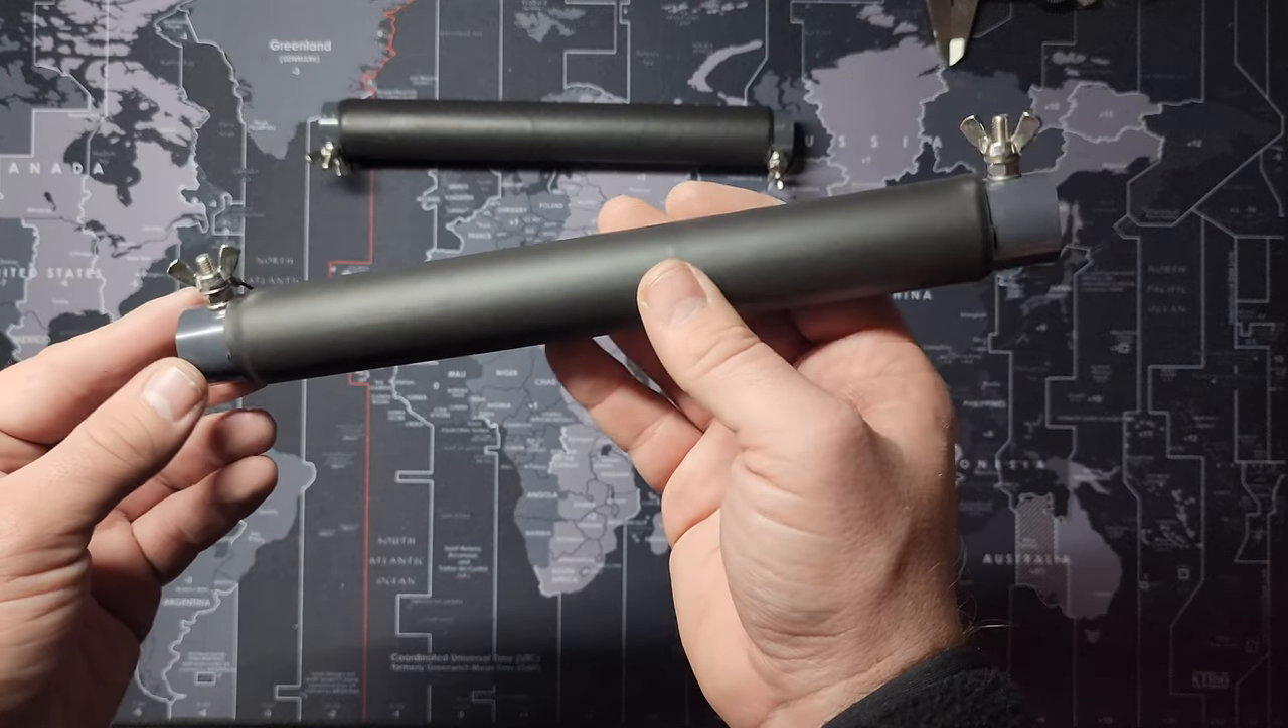All right, everybody. Heat shrinking is done. Now we just got to put it up onto the wire.